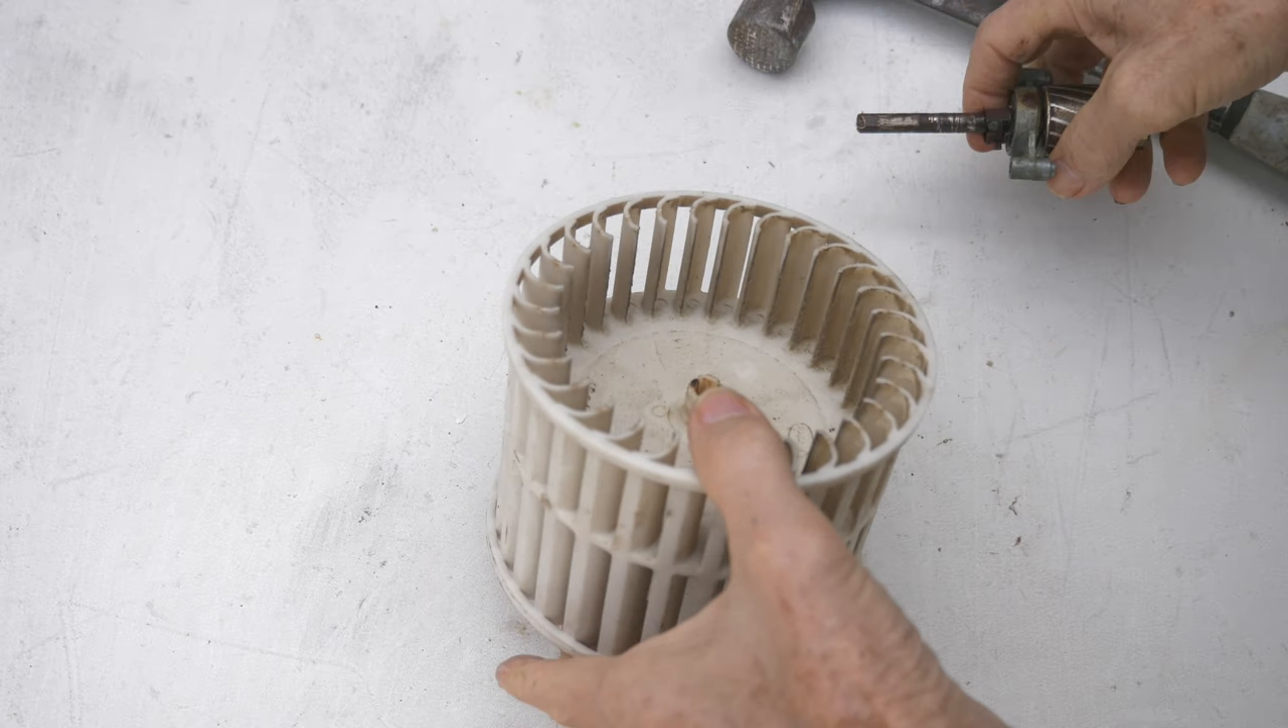So the shaft is out of the fan.